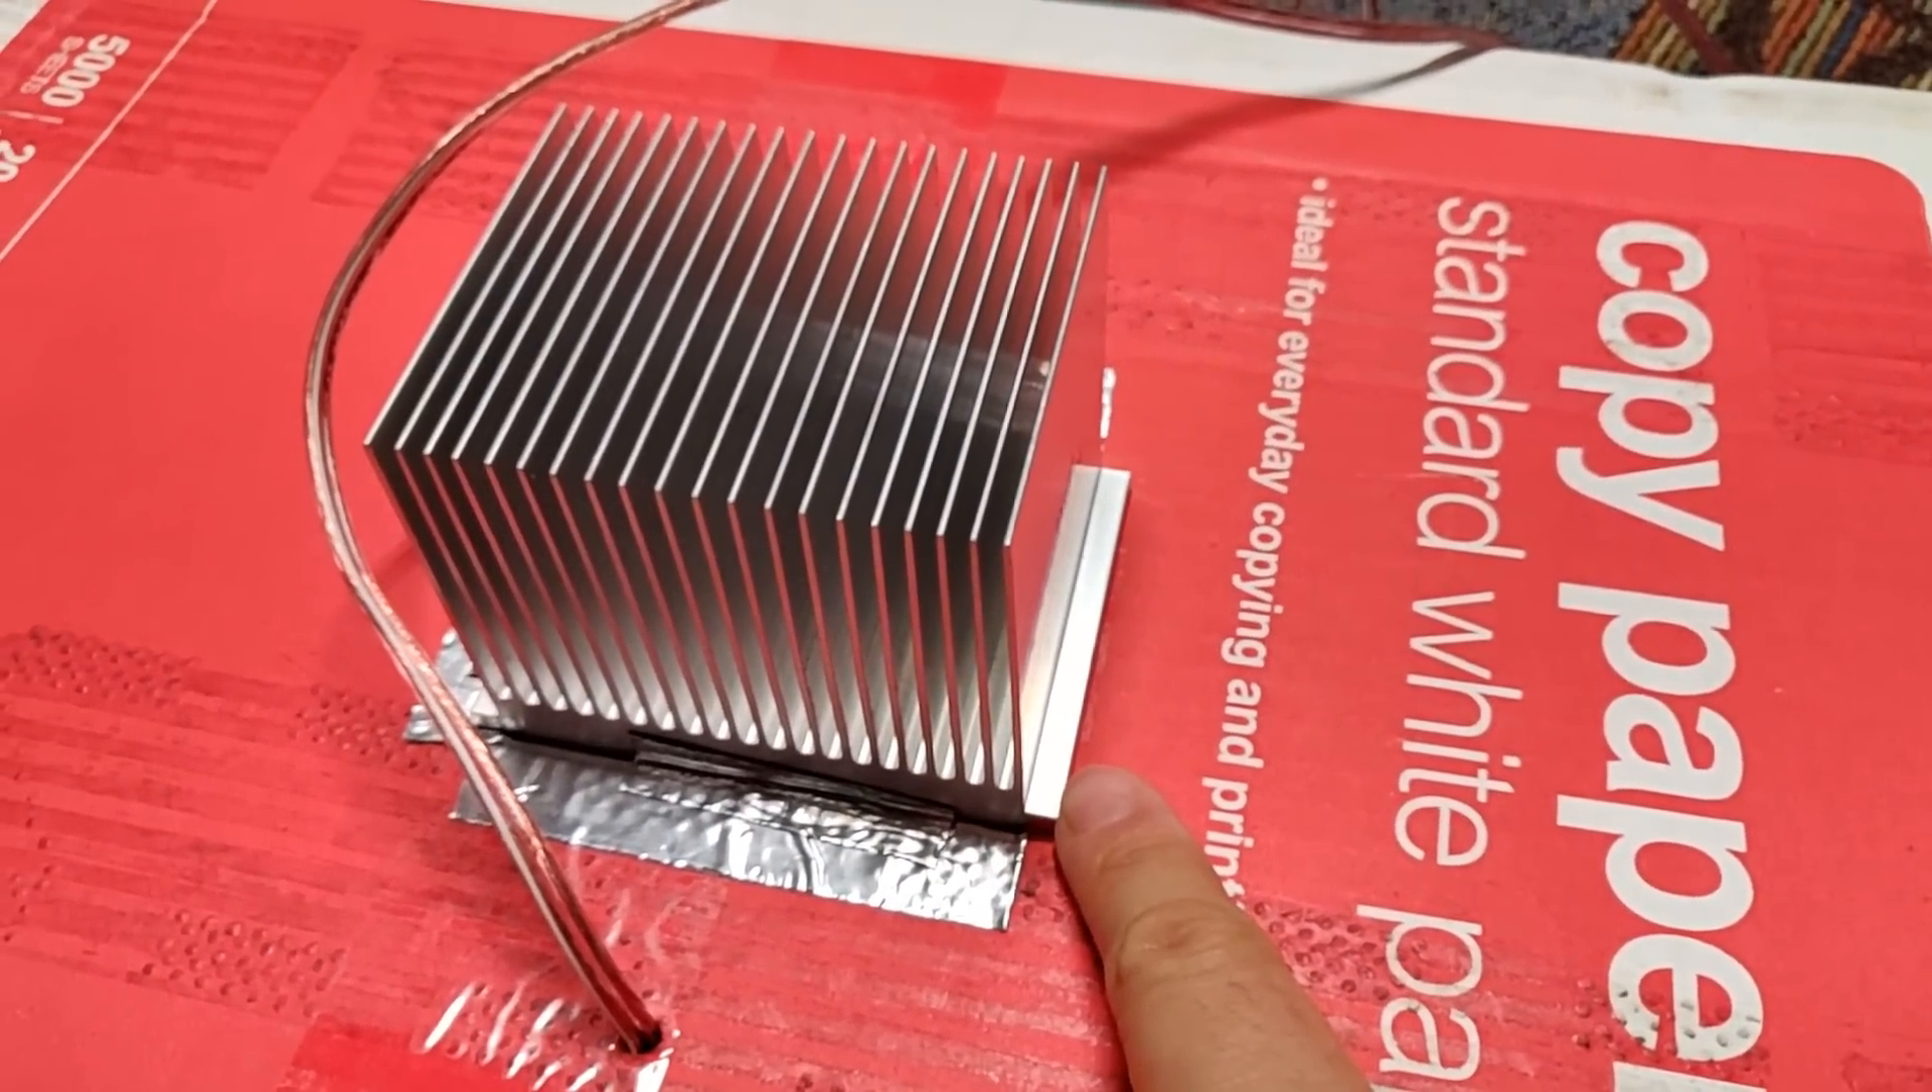And looking on the top side, the heat sink is just sort of taped on.